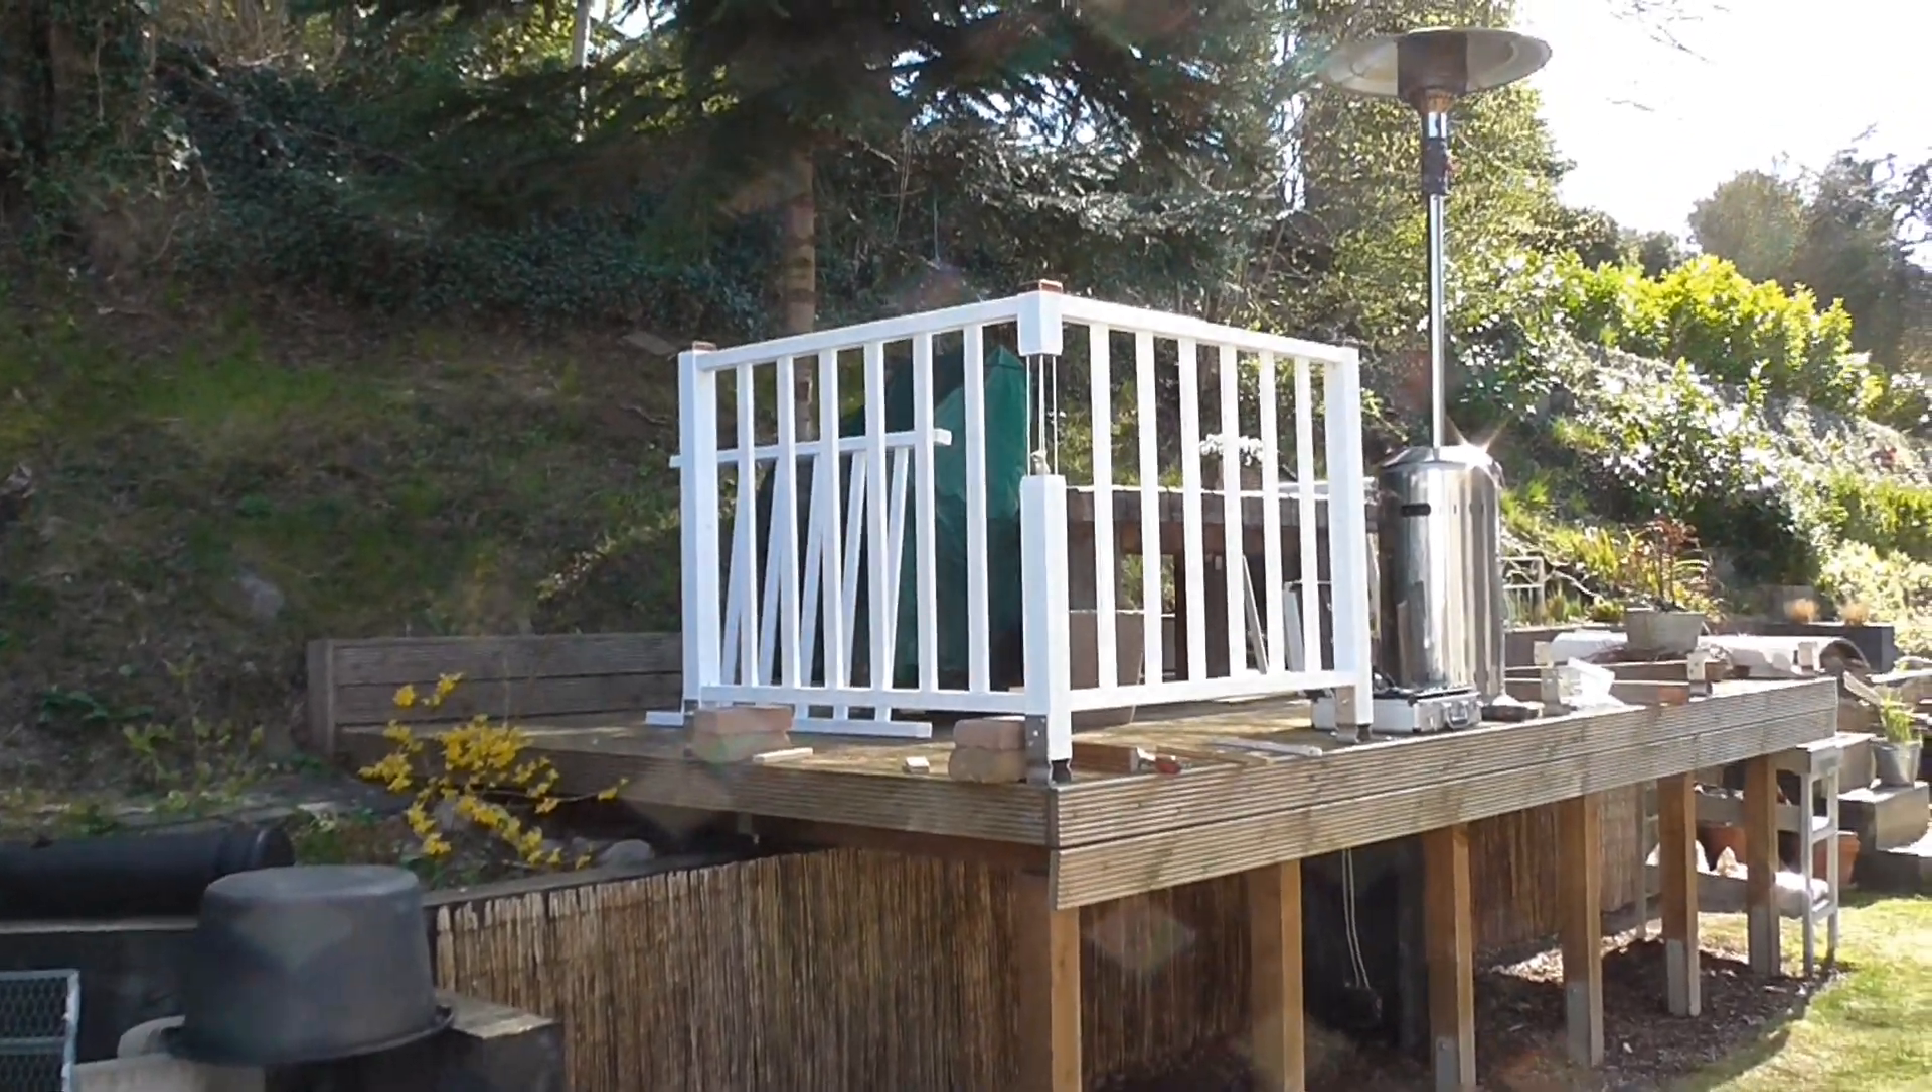Die ersten zwei Felder habe ich jetzt montiert. Die restlichen vier kommen jetzt noch und dann bin ich fast fertig.